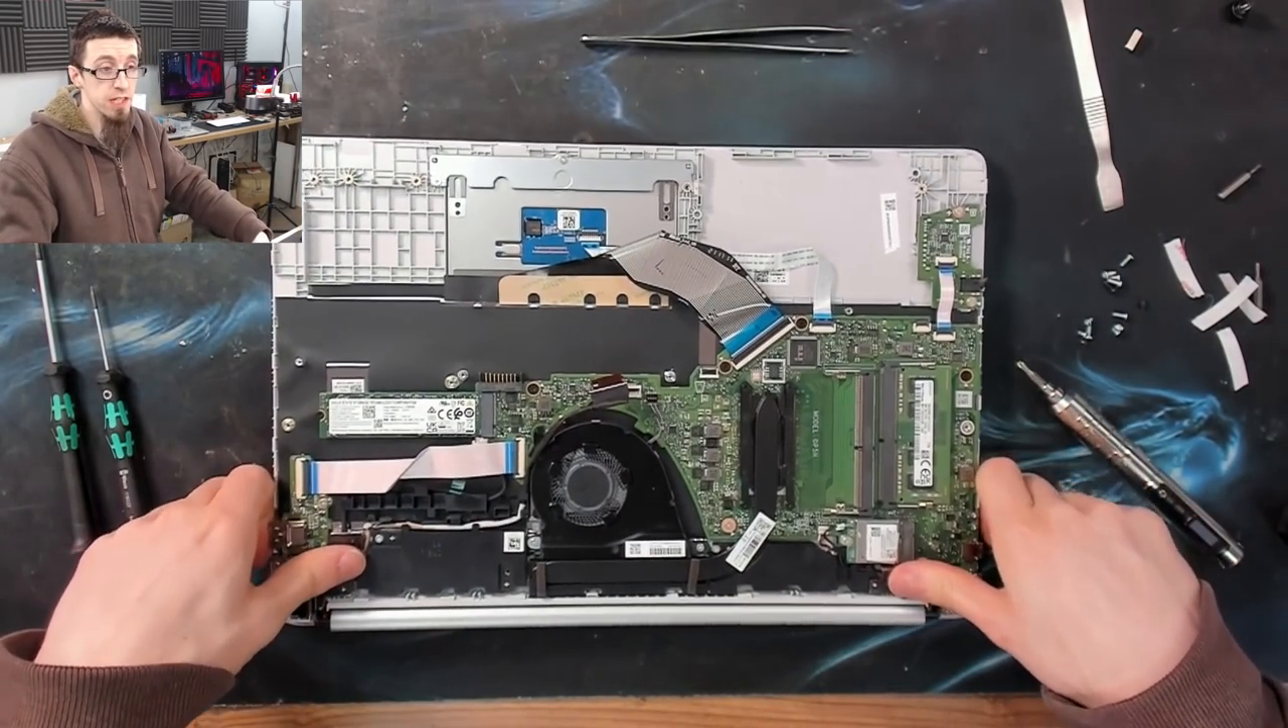Until we've got the back cover on and the screws in we don't have full structural rigidity of the laptop.